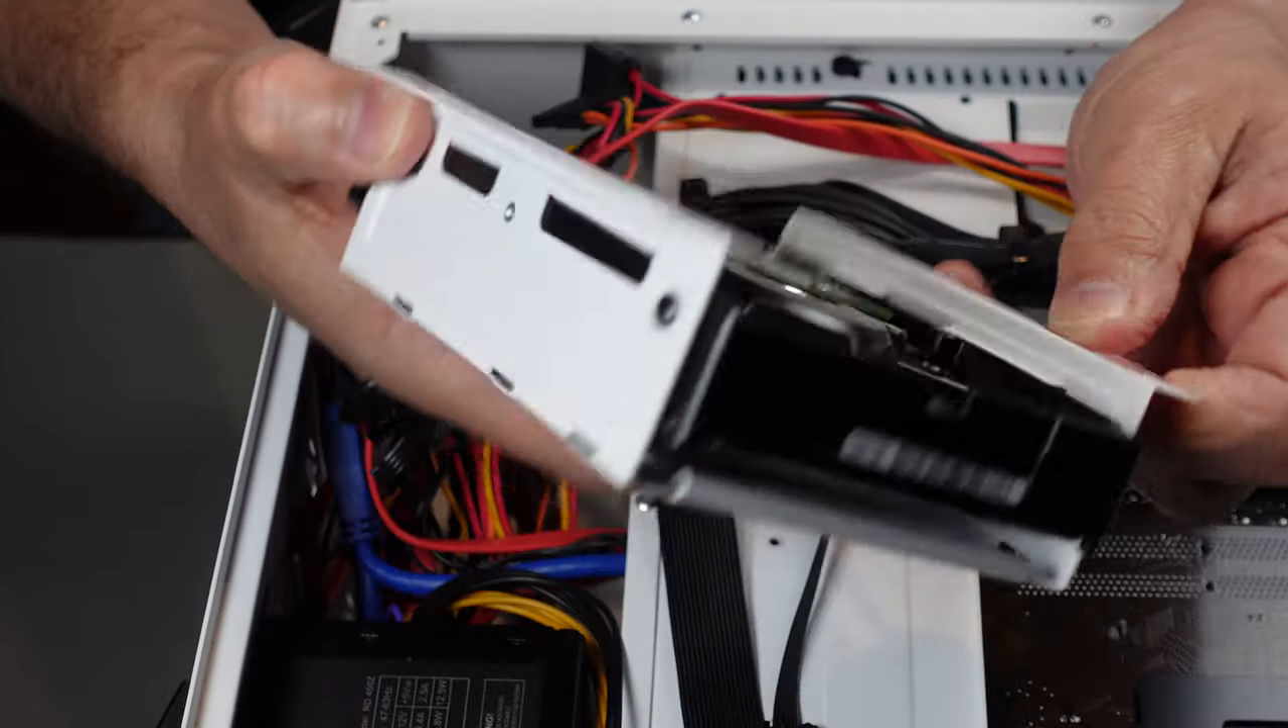I put the one terabyte drive into the drive cage and I'm going to install it back where this one was.